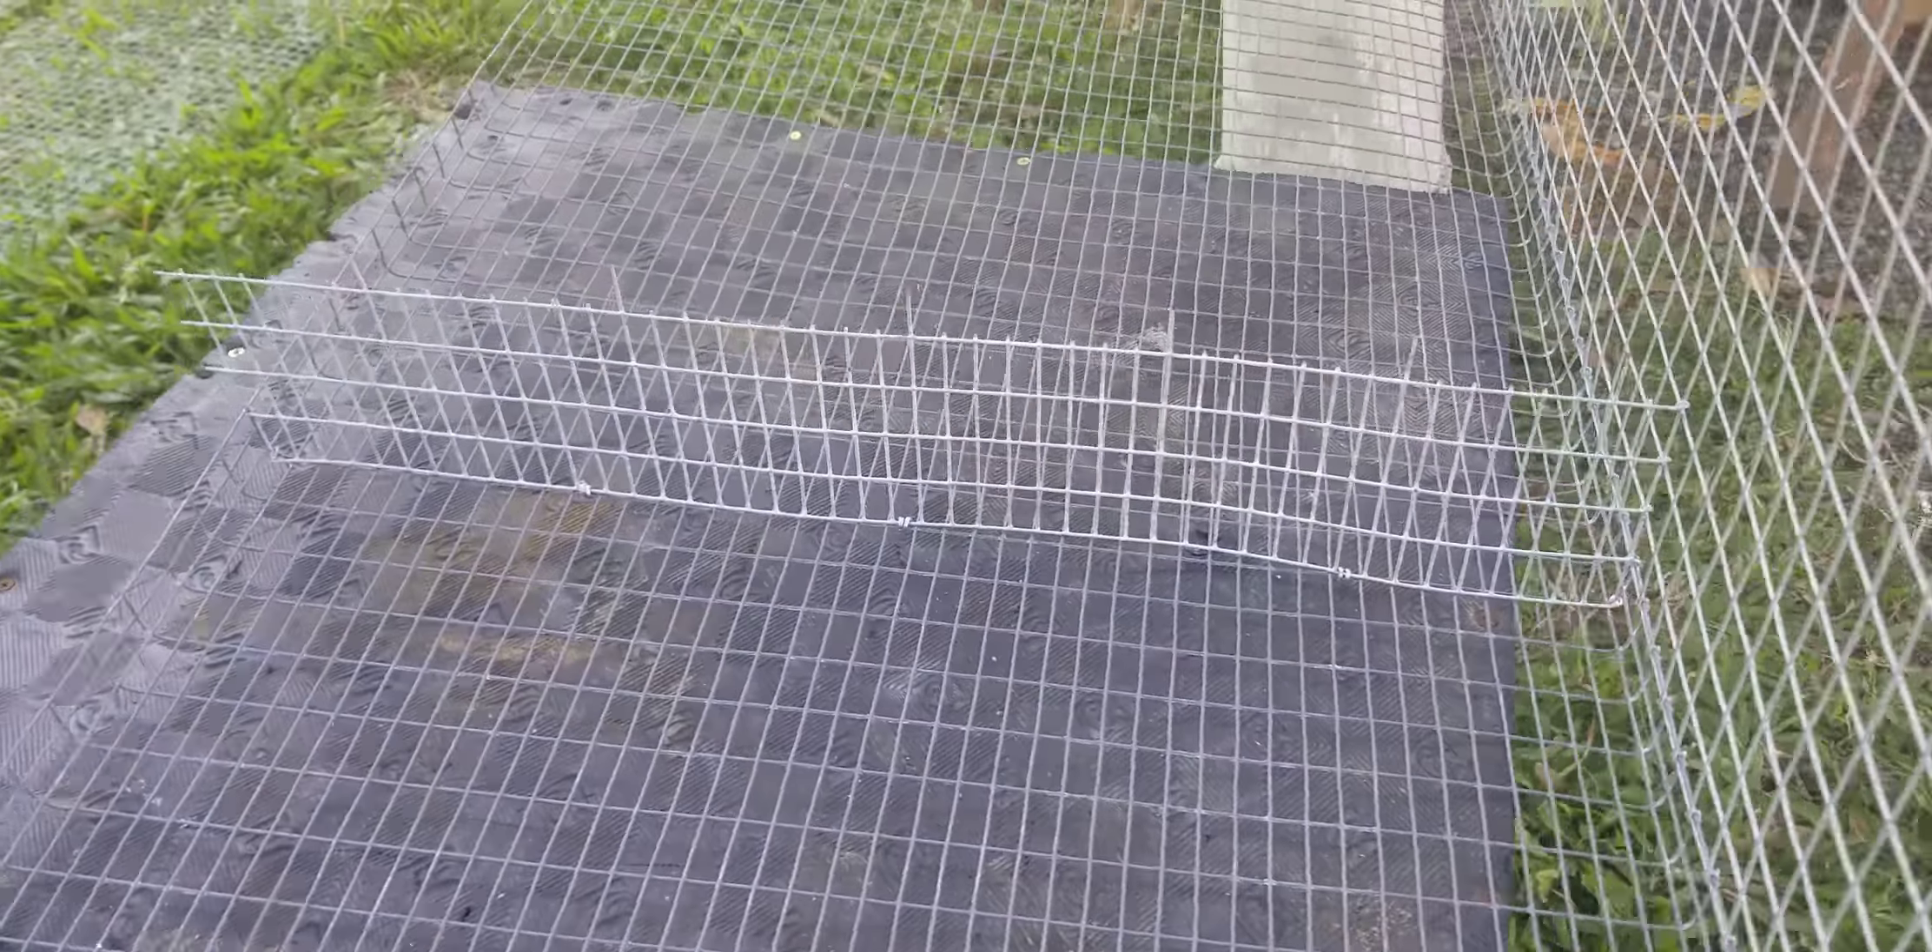So ayan na po nakakabit na yung pang partition natin.